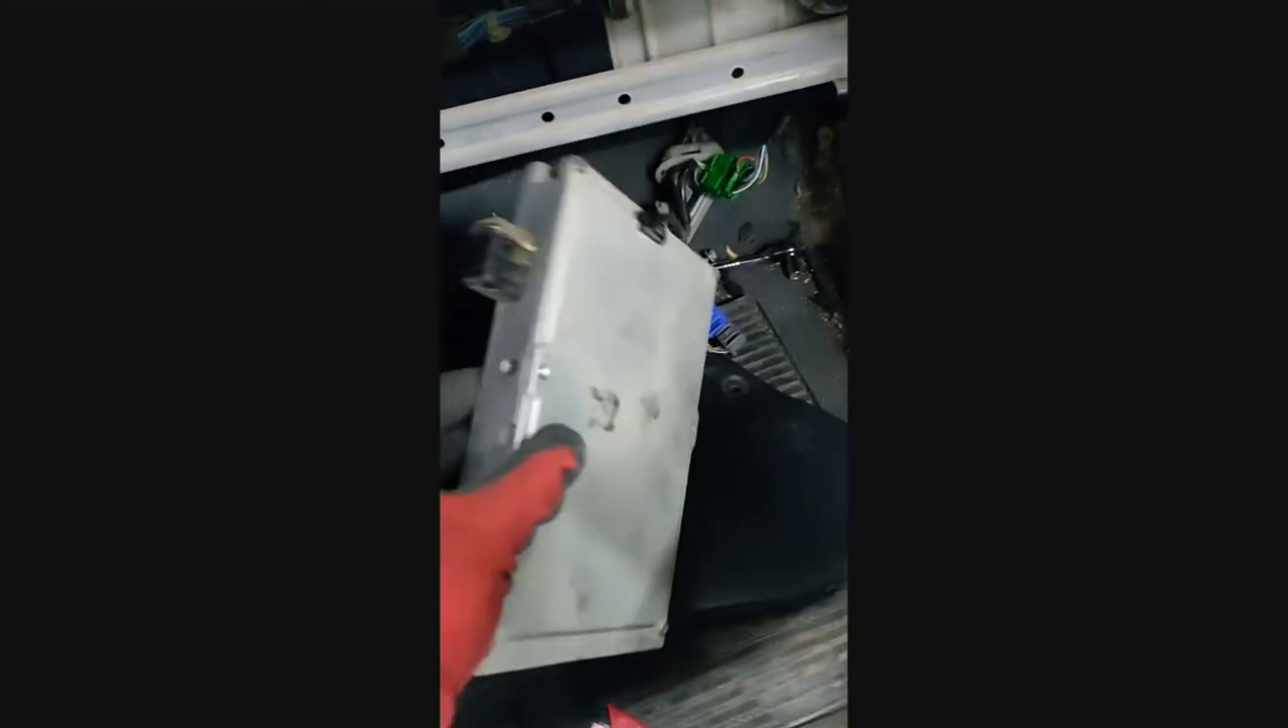That's it guys, the ECU is out.